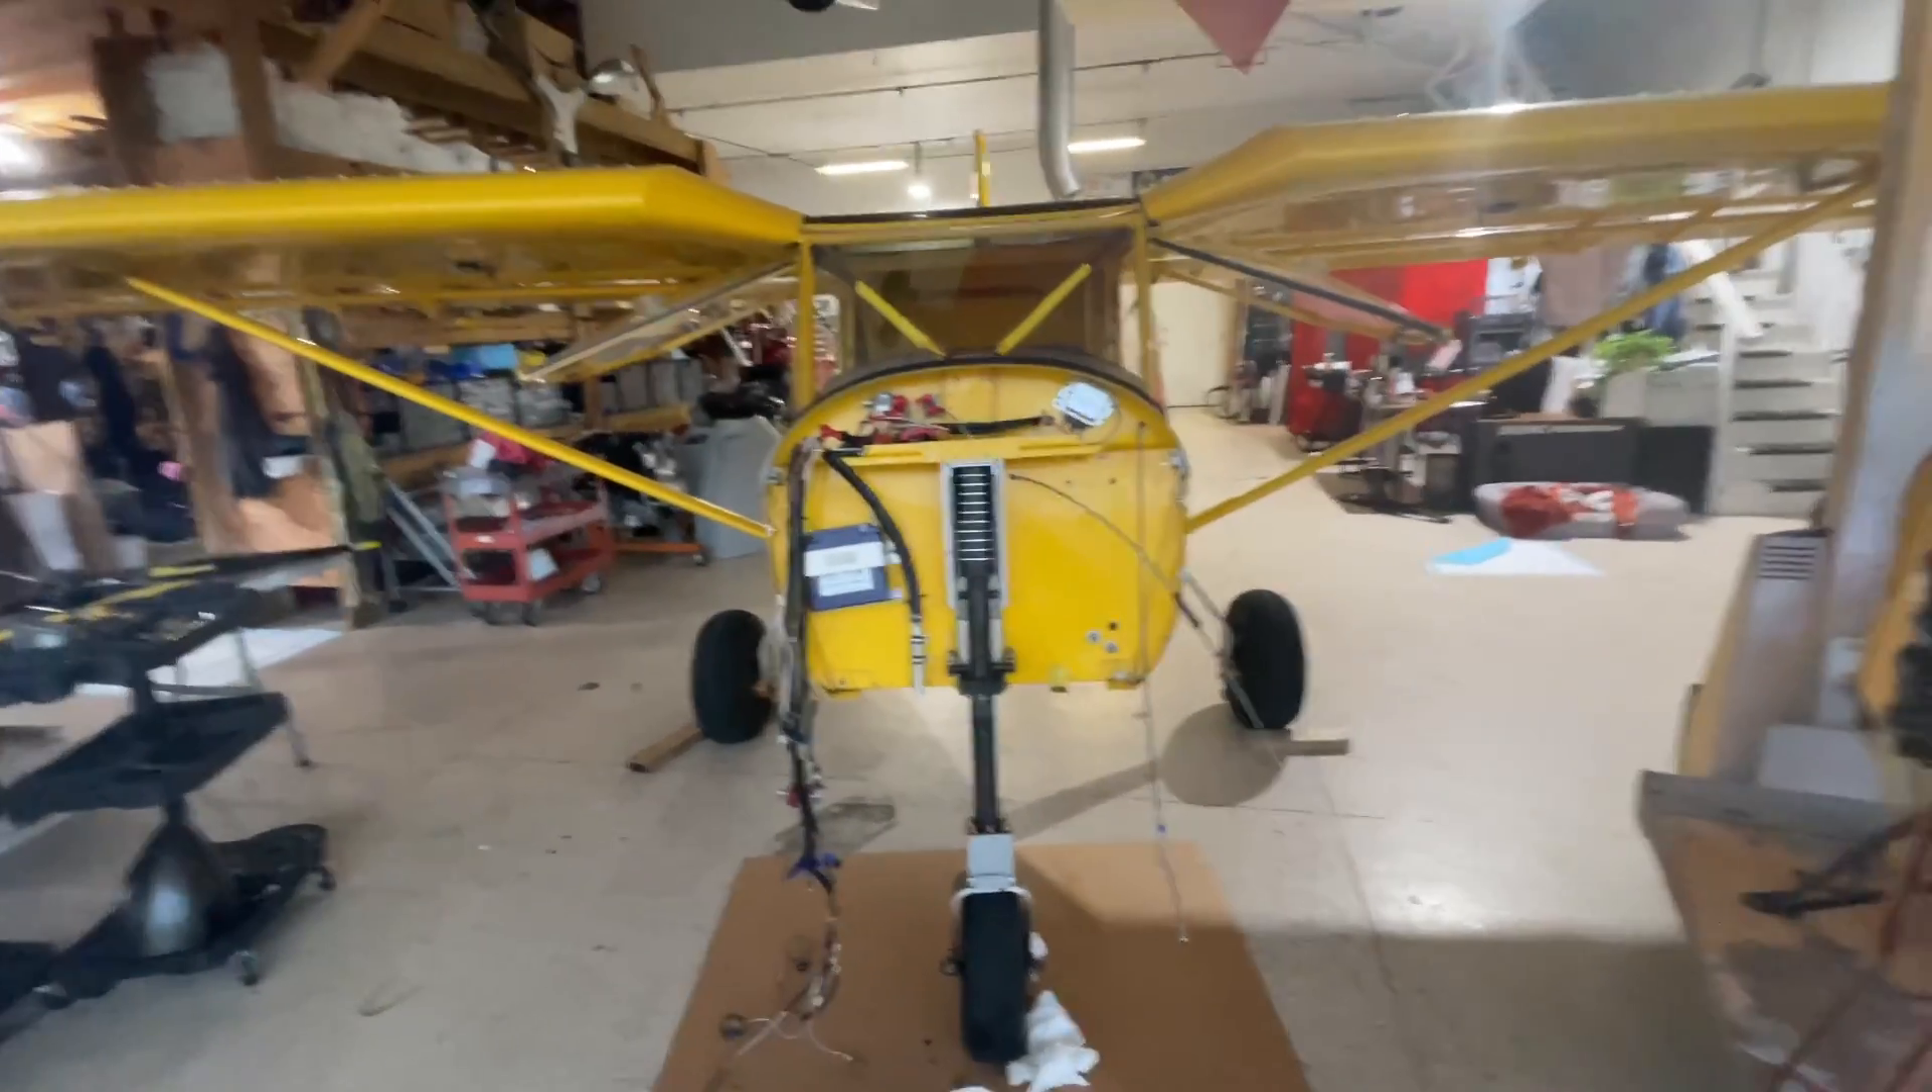We've yanked out some cables we got a few more to remove.